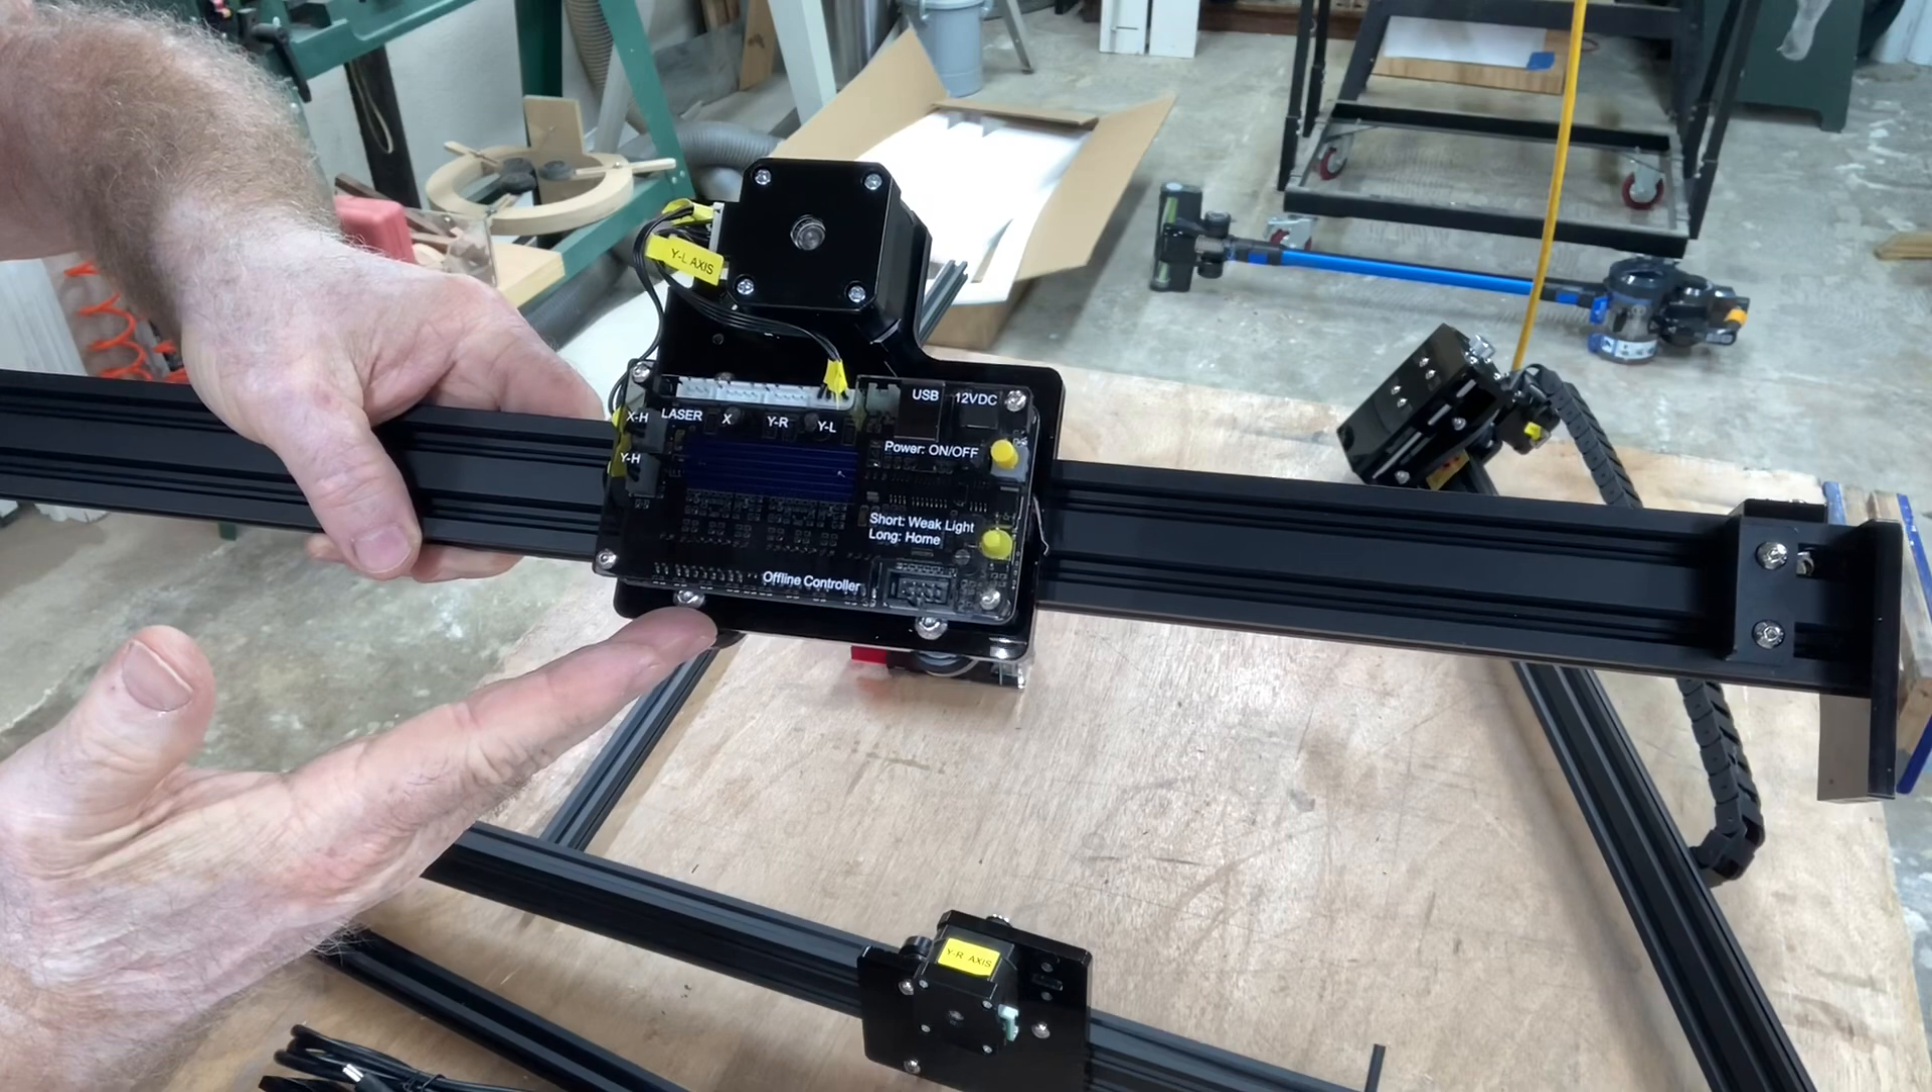All of the major components are already assembled. The control board is already preset and on.